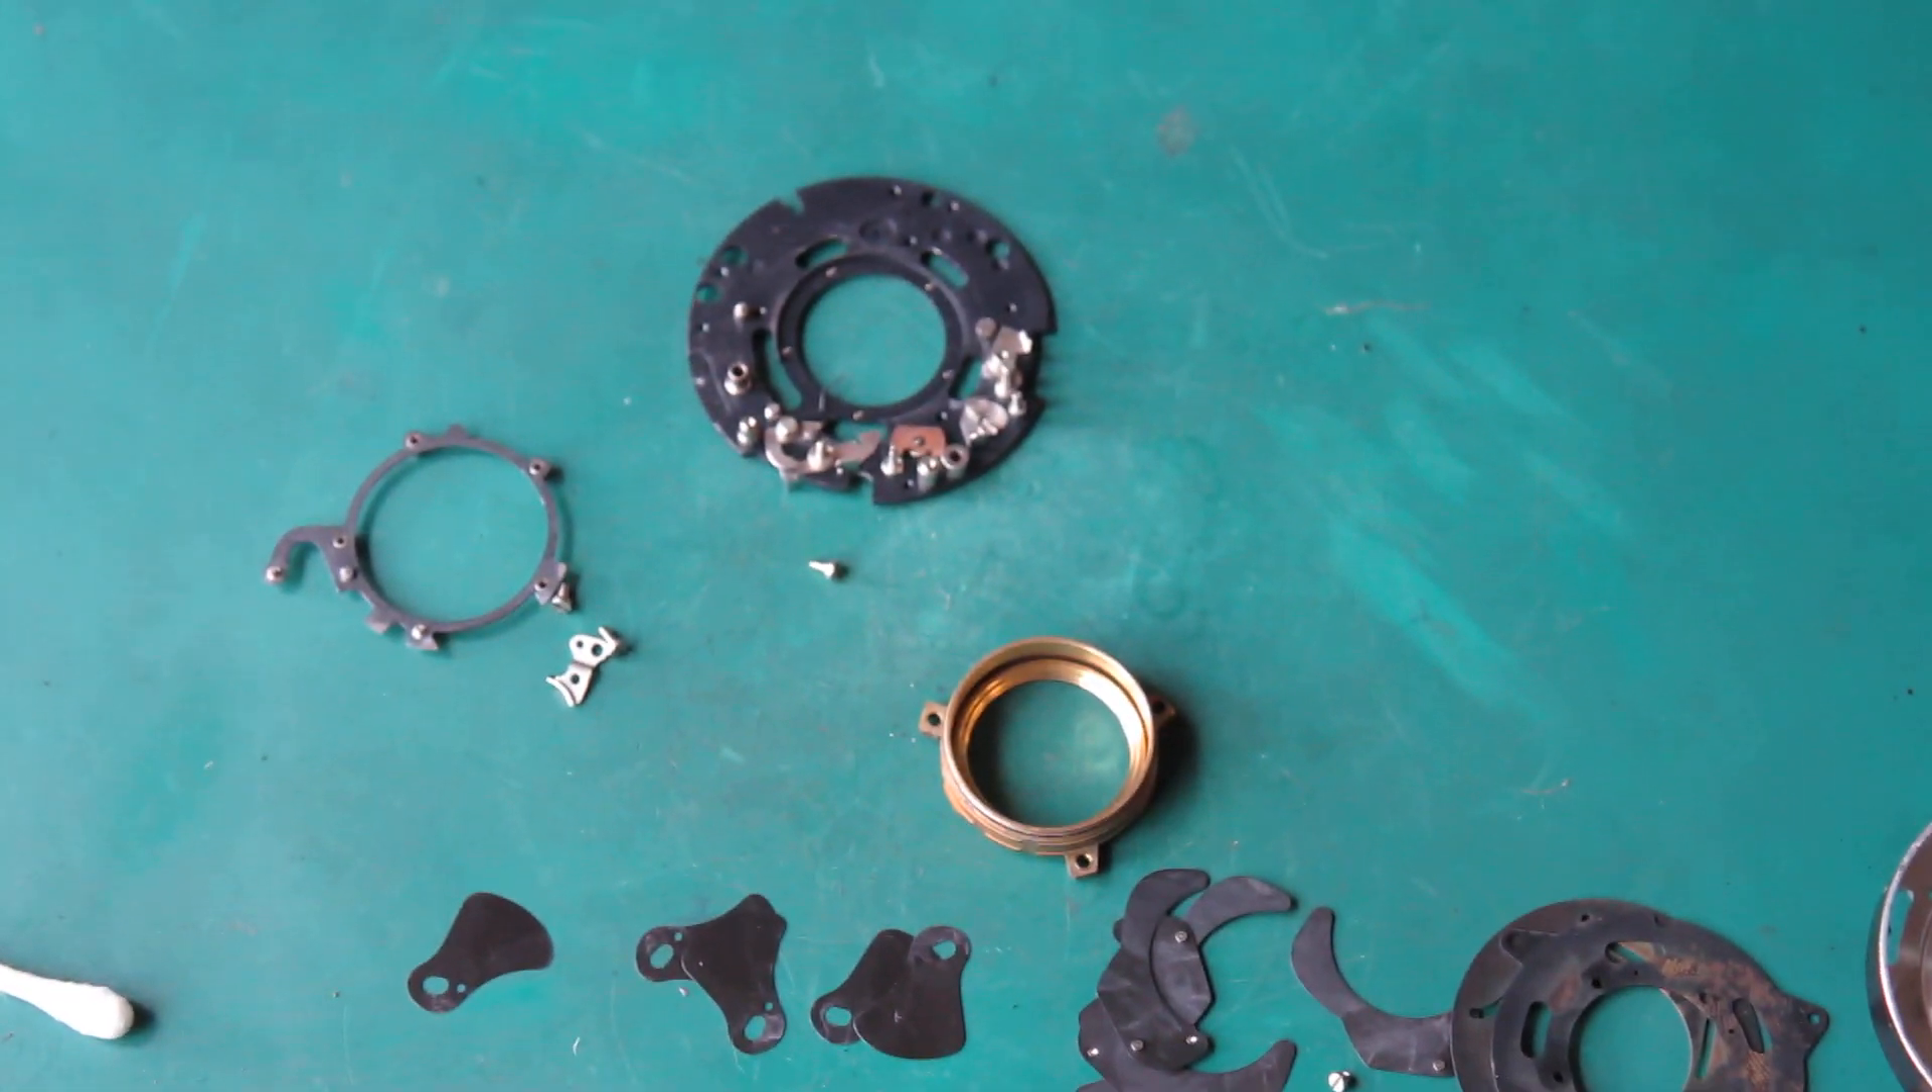And we'll take the blade actuating ring off there and that's our shutter in little pieces and I can start the process of cleaning and reassembly.